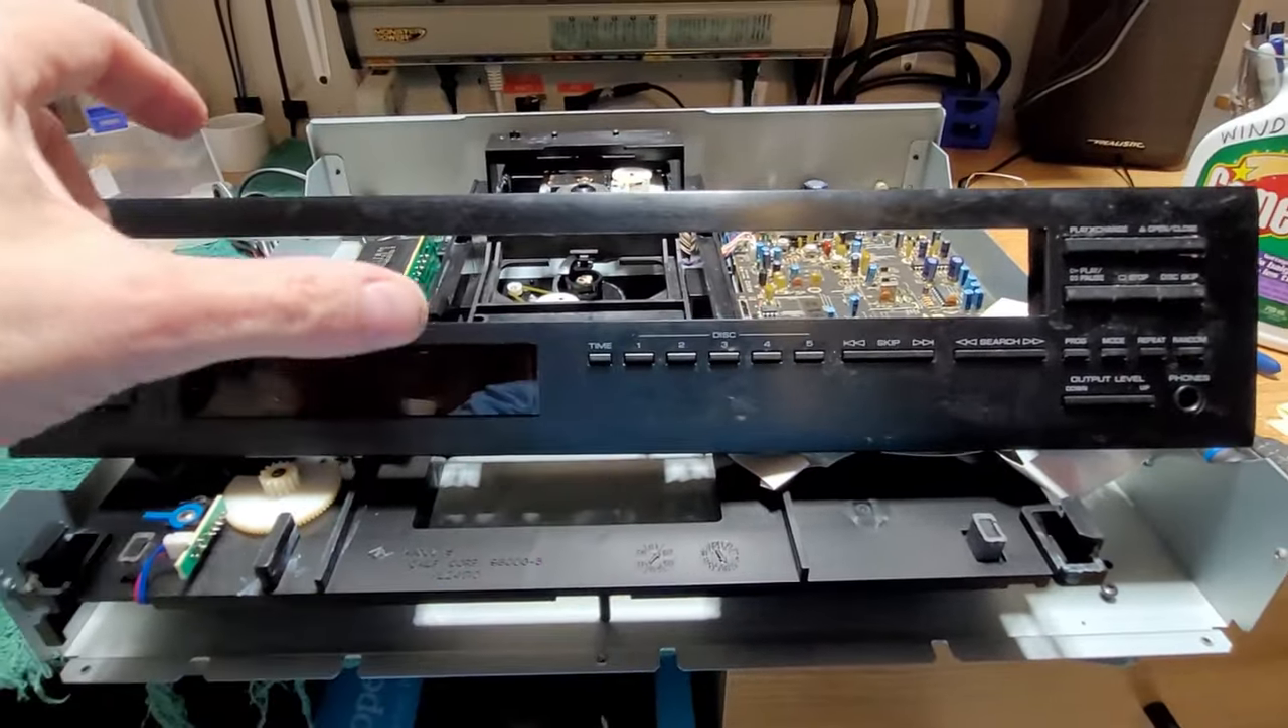So i got the face plate removed.